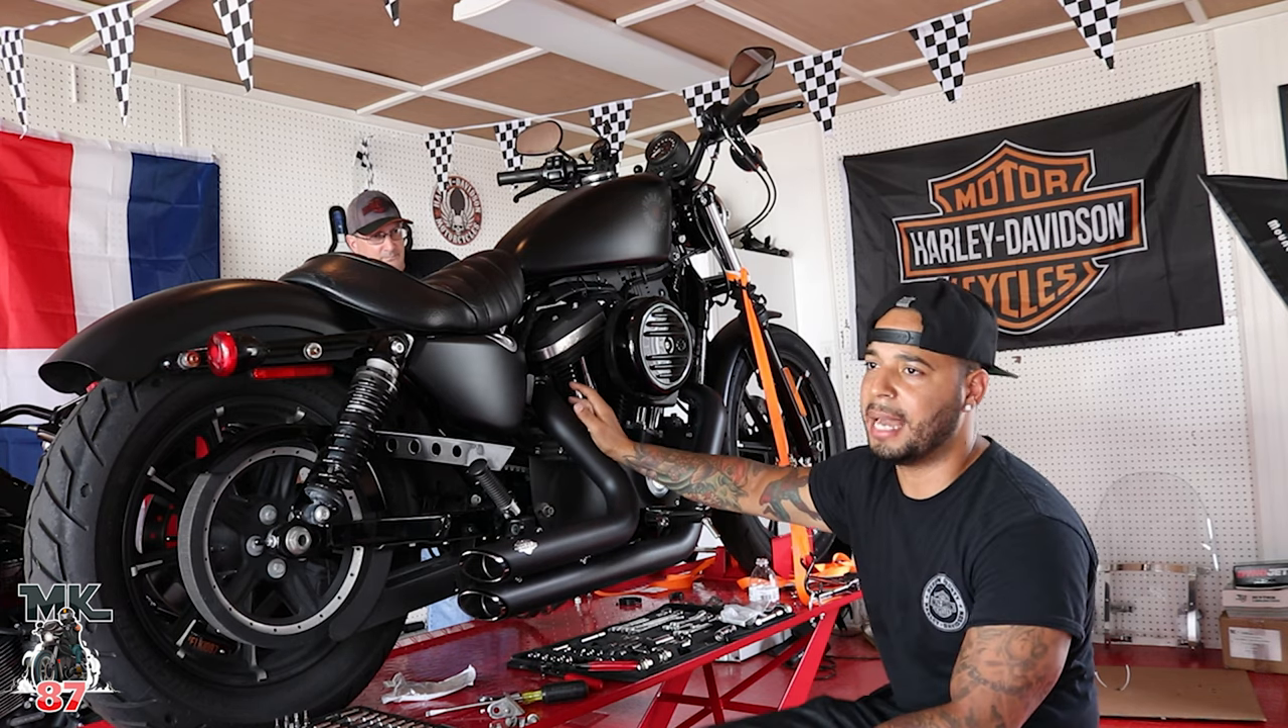All right so we have both exhausts on.